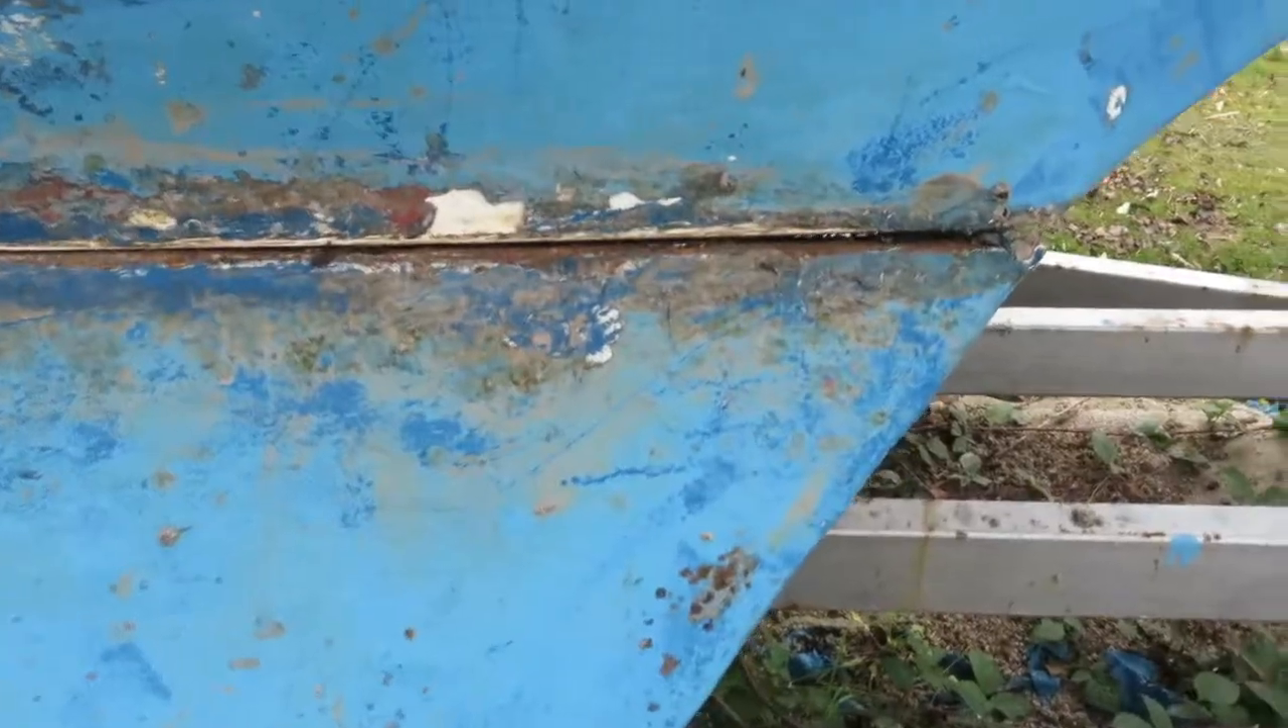And there's a fair old gap there between the keel and the hull itself.